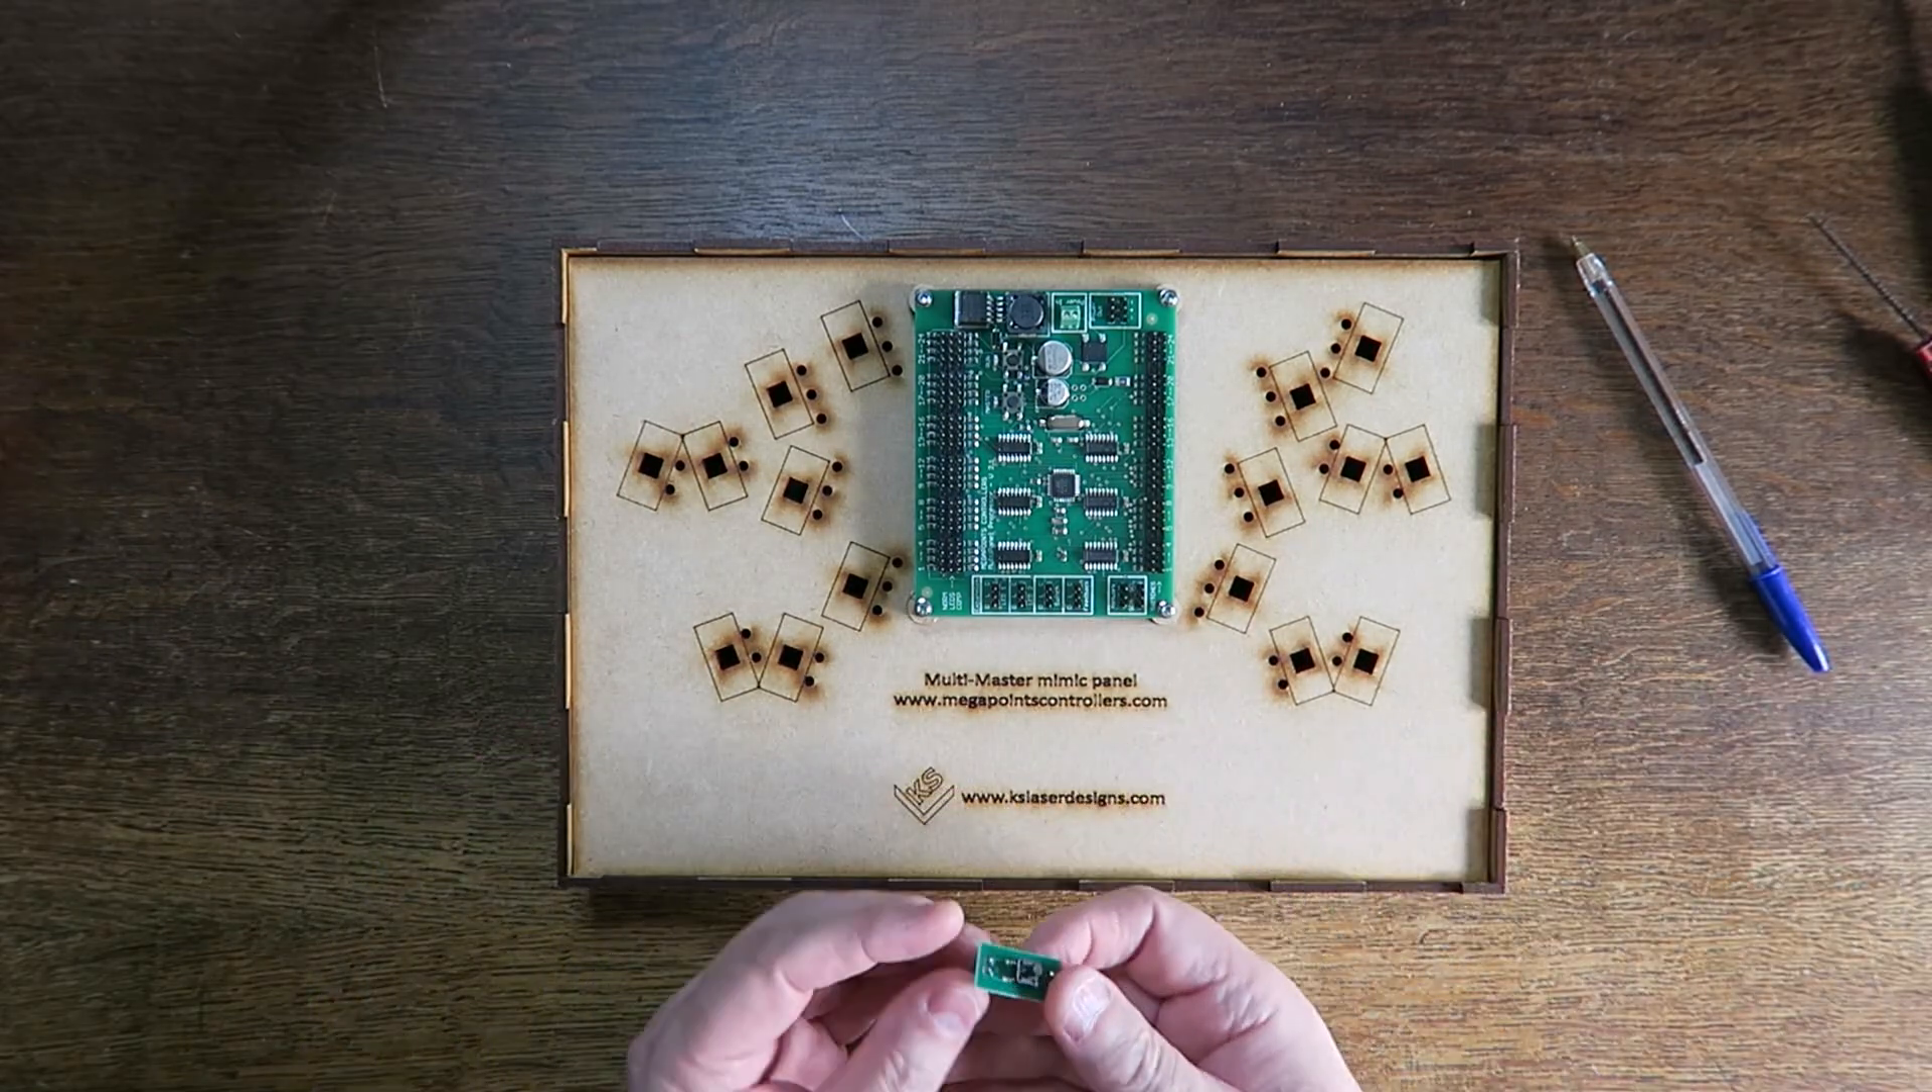So there's my multi-panel attached to the inside of the fascia.